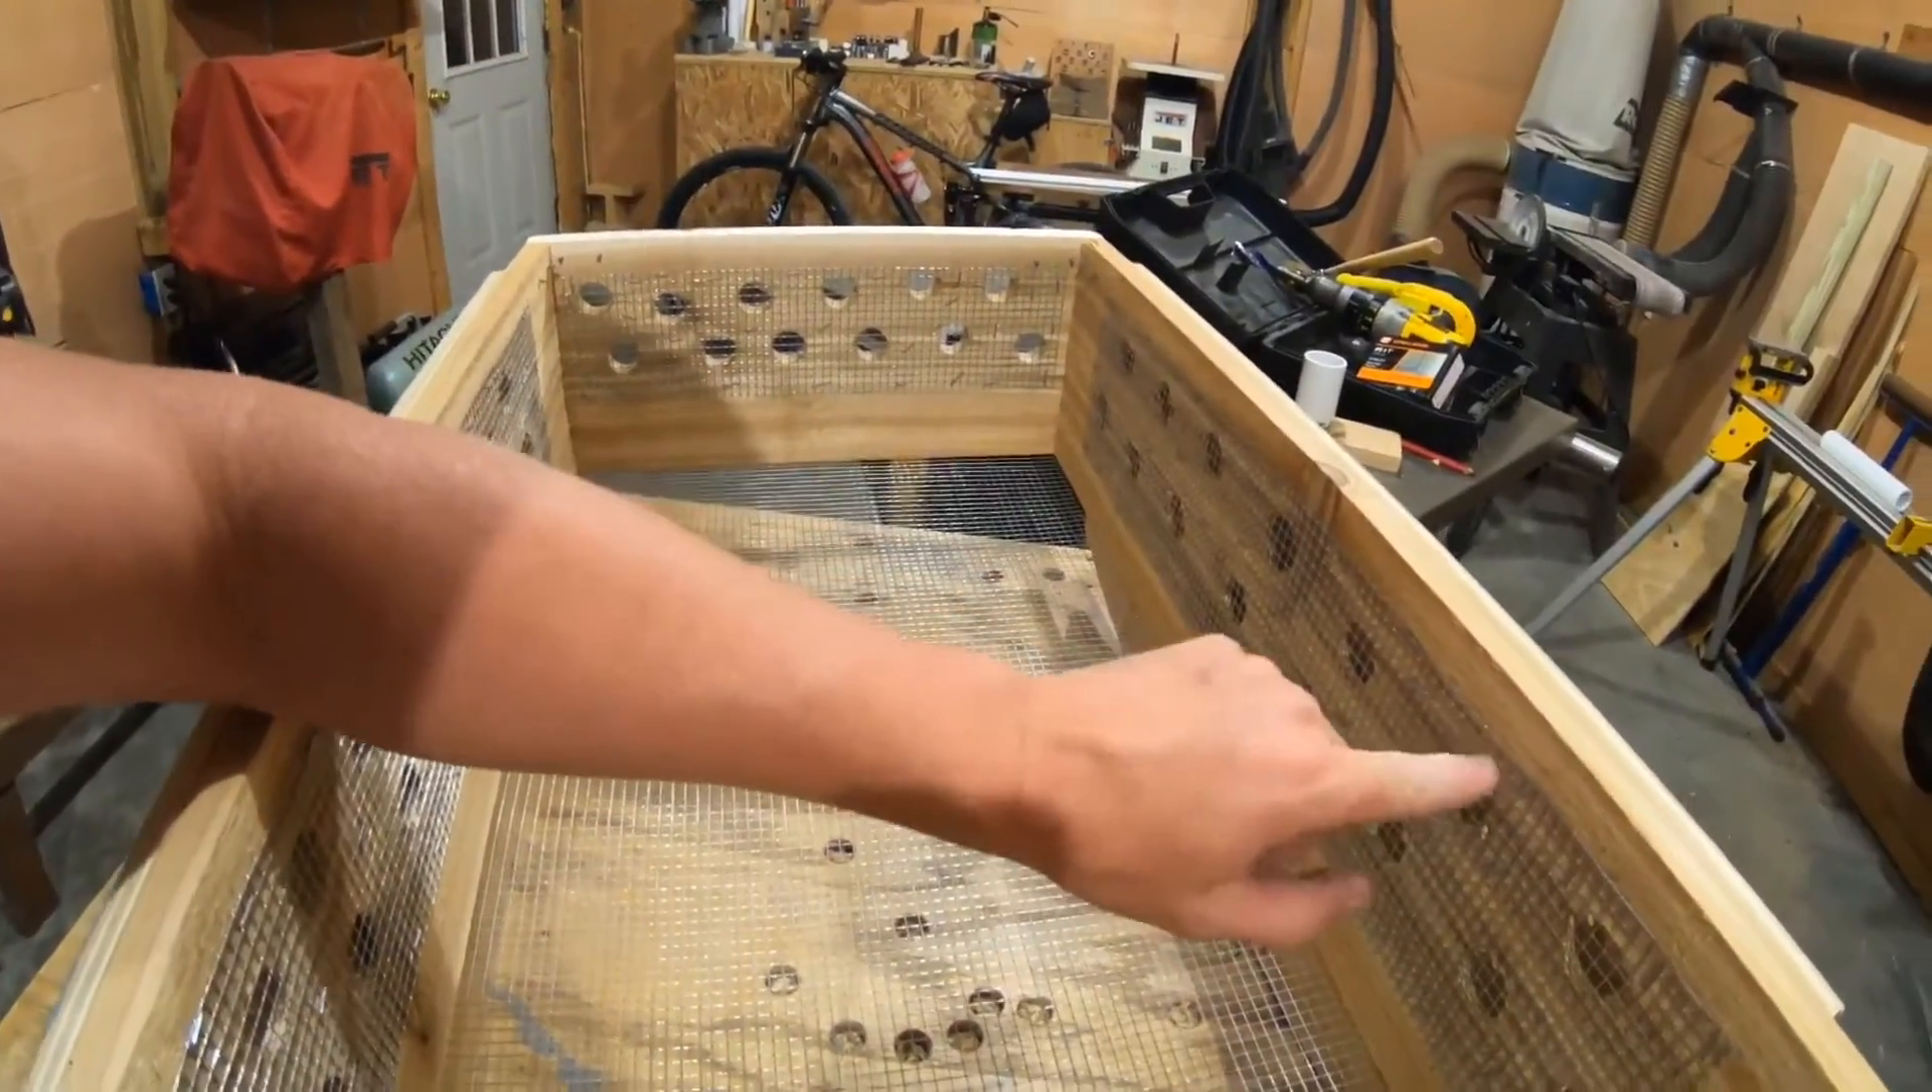Okay we got all of our screen stapled on all the way around covering up our holes.